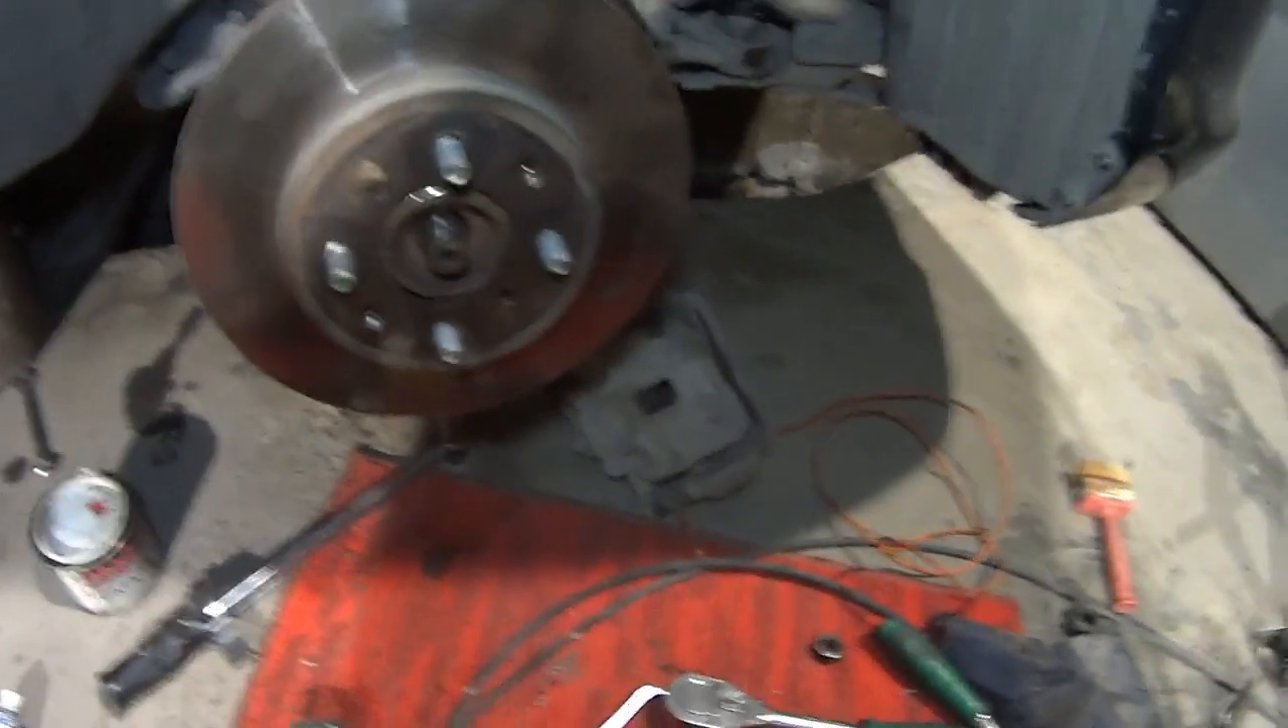Диск установил Теперь надо его прикрутить на эти болтики.